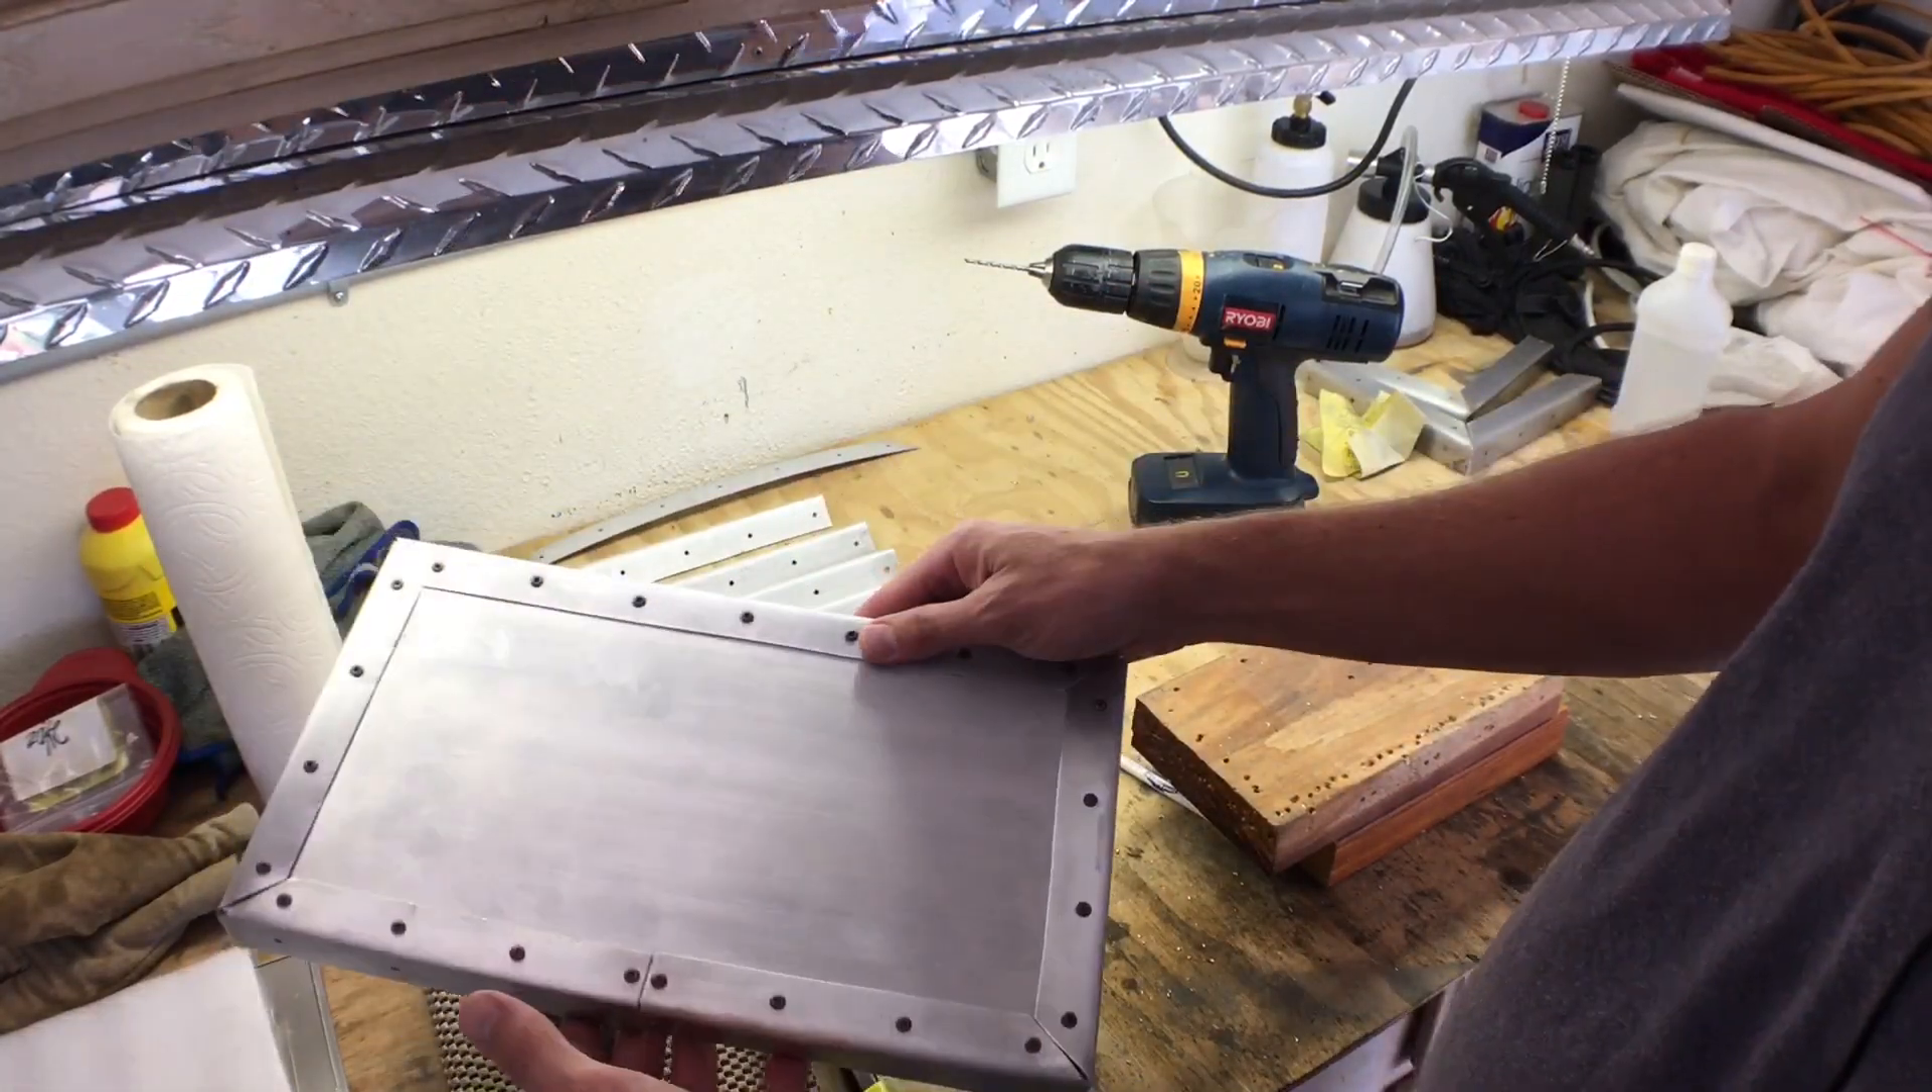So now we've finished our bottom piece and have that all riveted together.